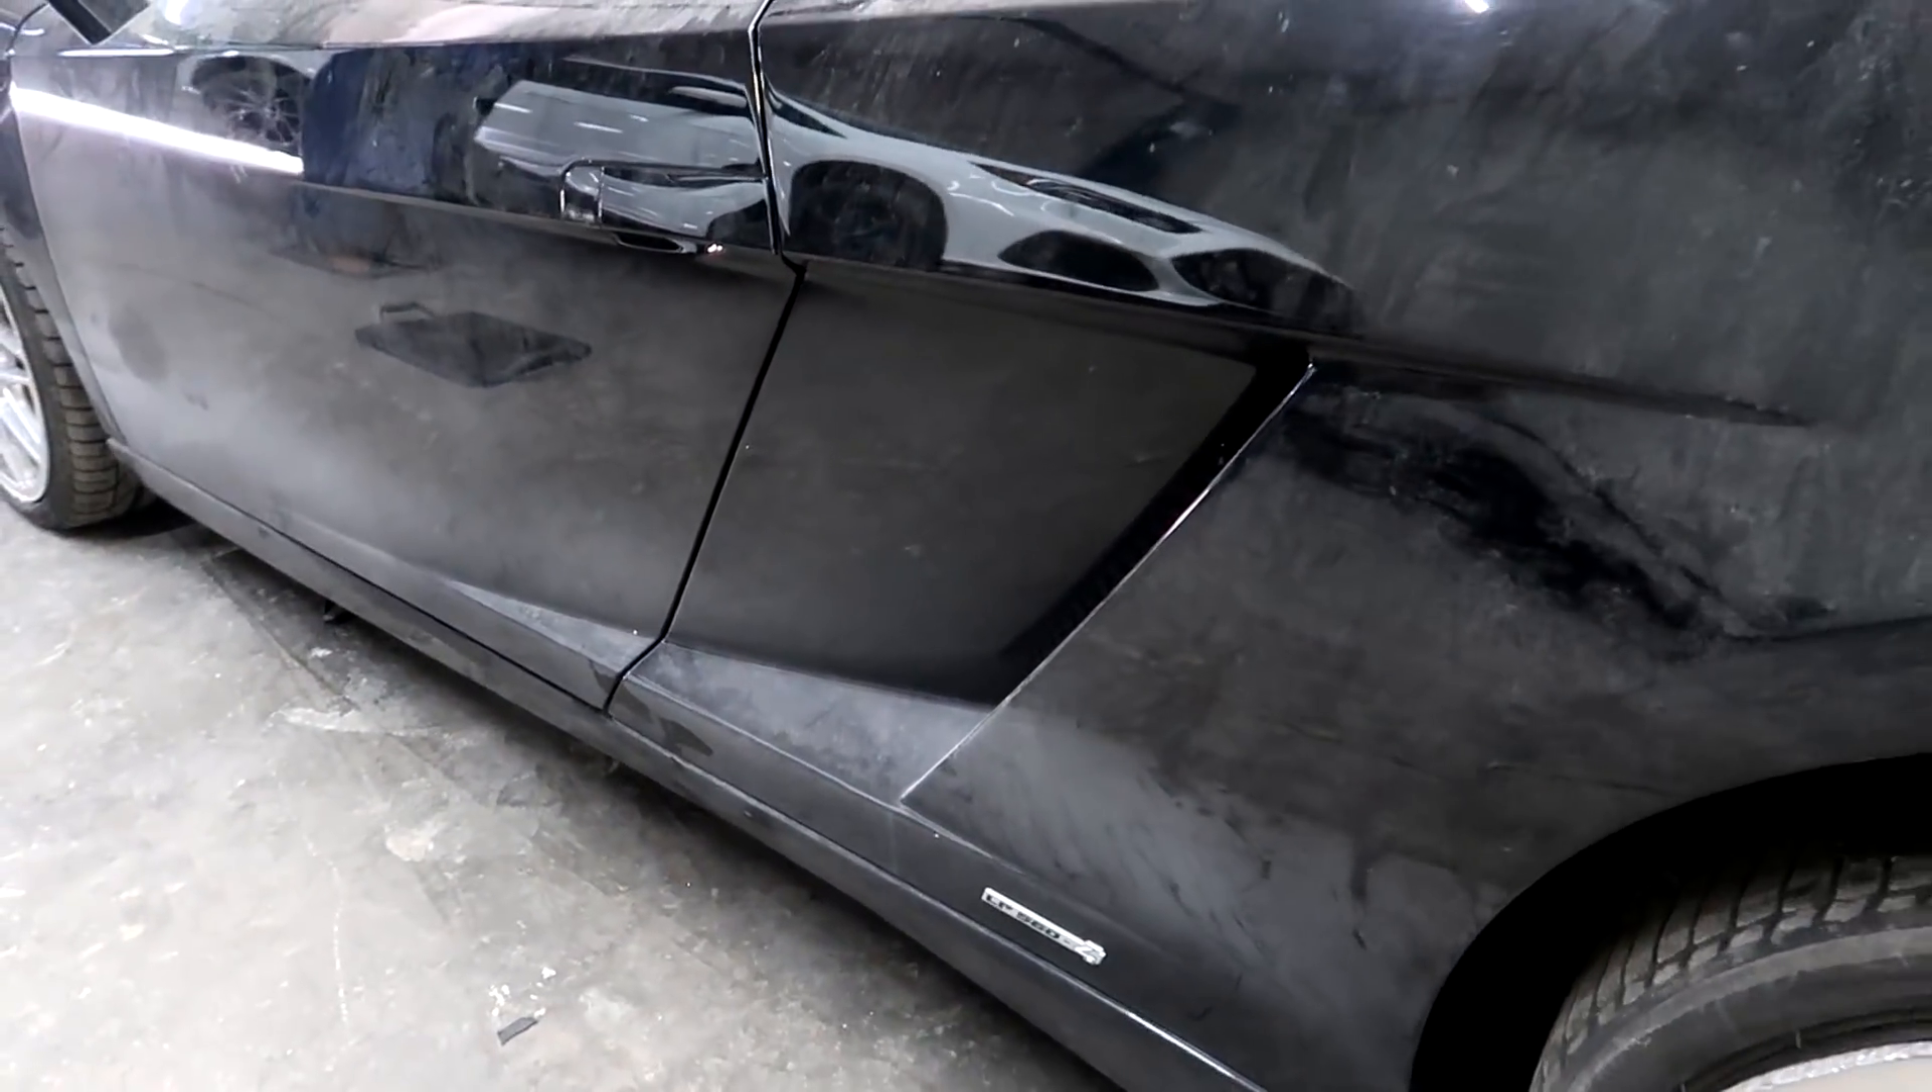Luckily, our quarter panel didn't shift and mess up any gaps between the door and the panel itself.